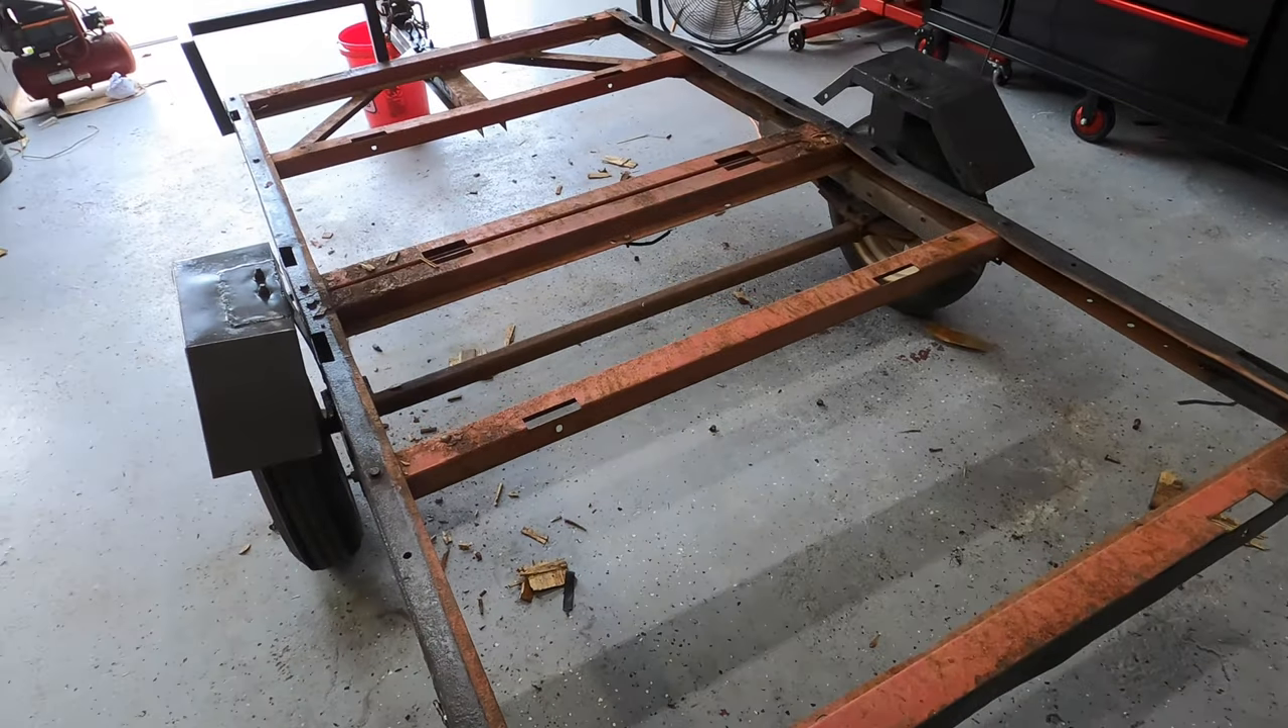We still got the fenders we got to get cut off.